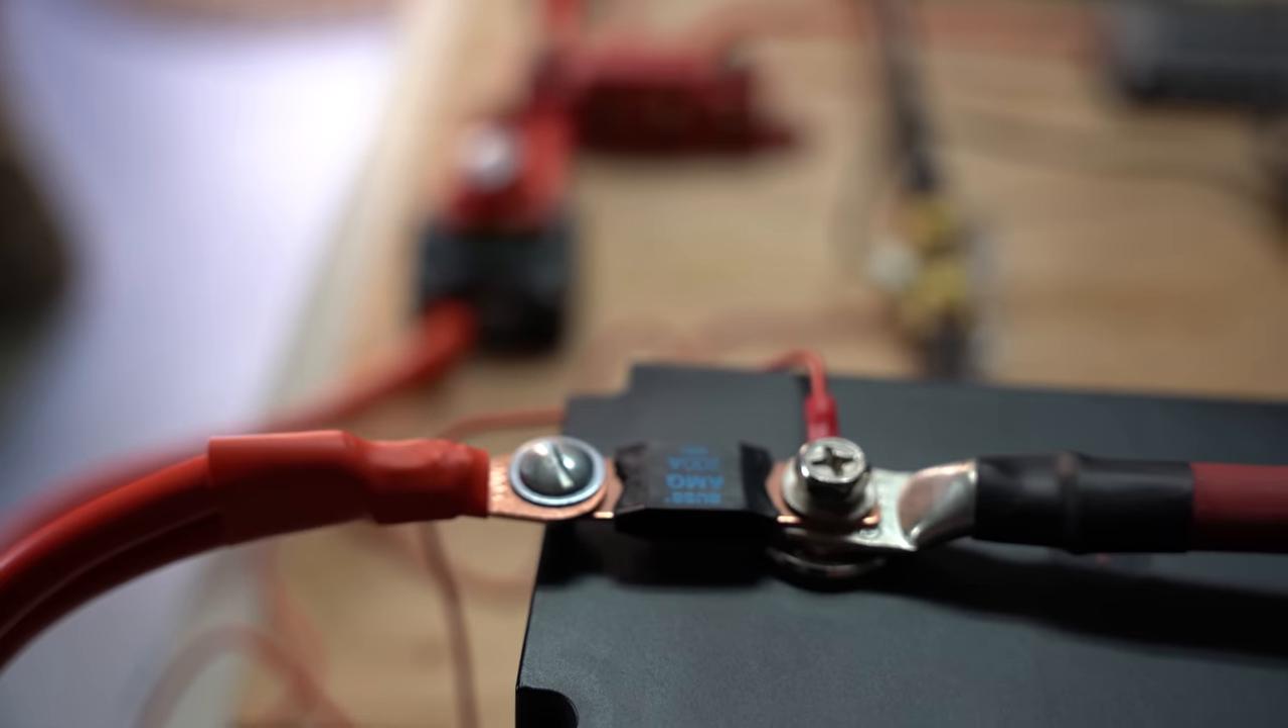Also note that I've placed a 200 amp fuse on the positive terminal that our cable going to the system is connected to.